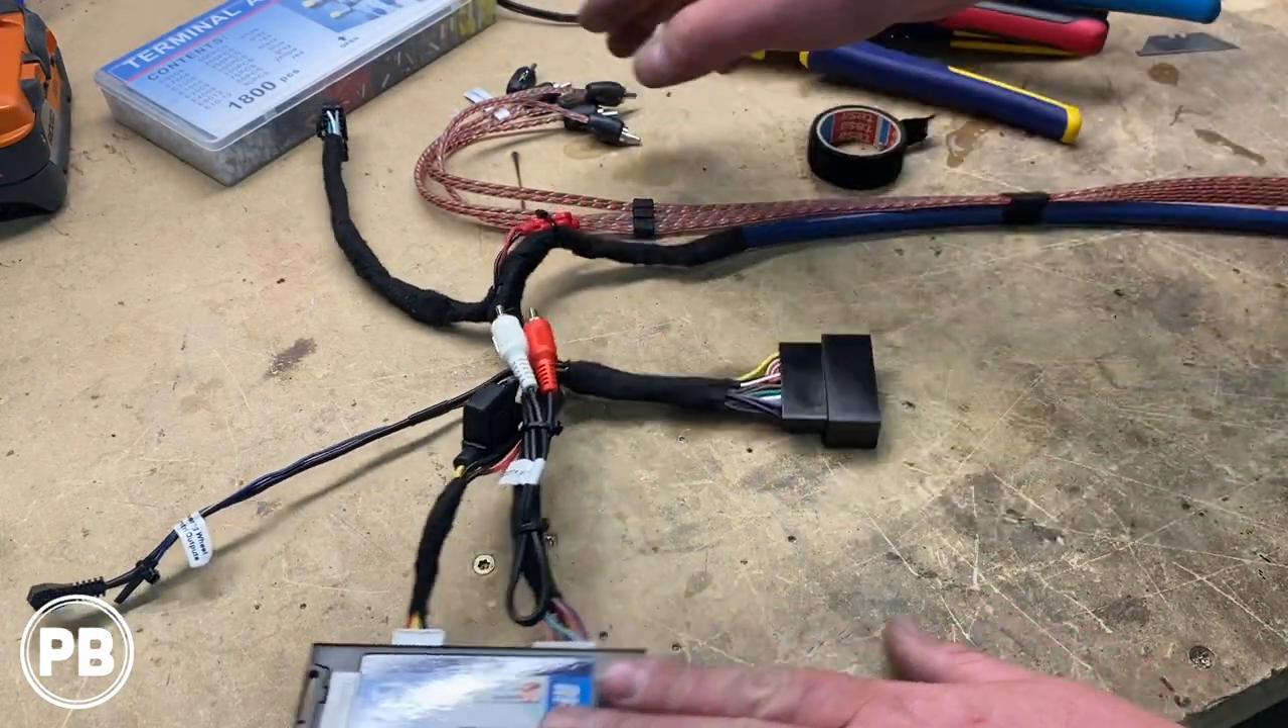Okay, so we have completed our harness. Everything has been wrapped up.